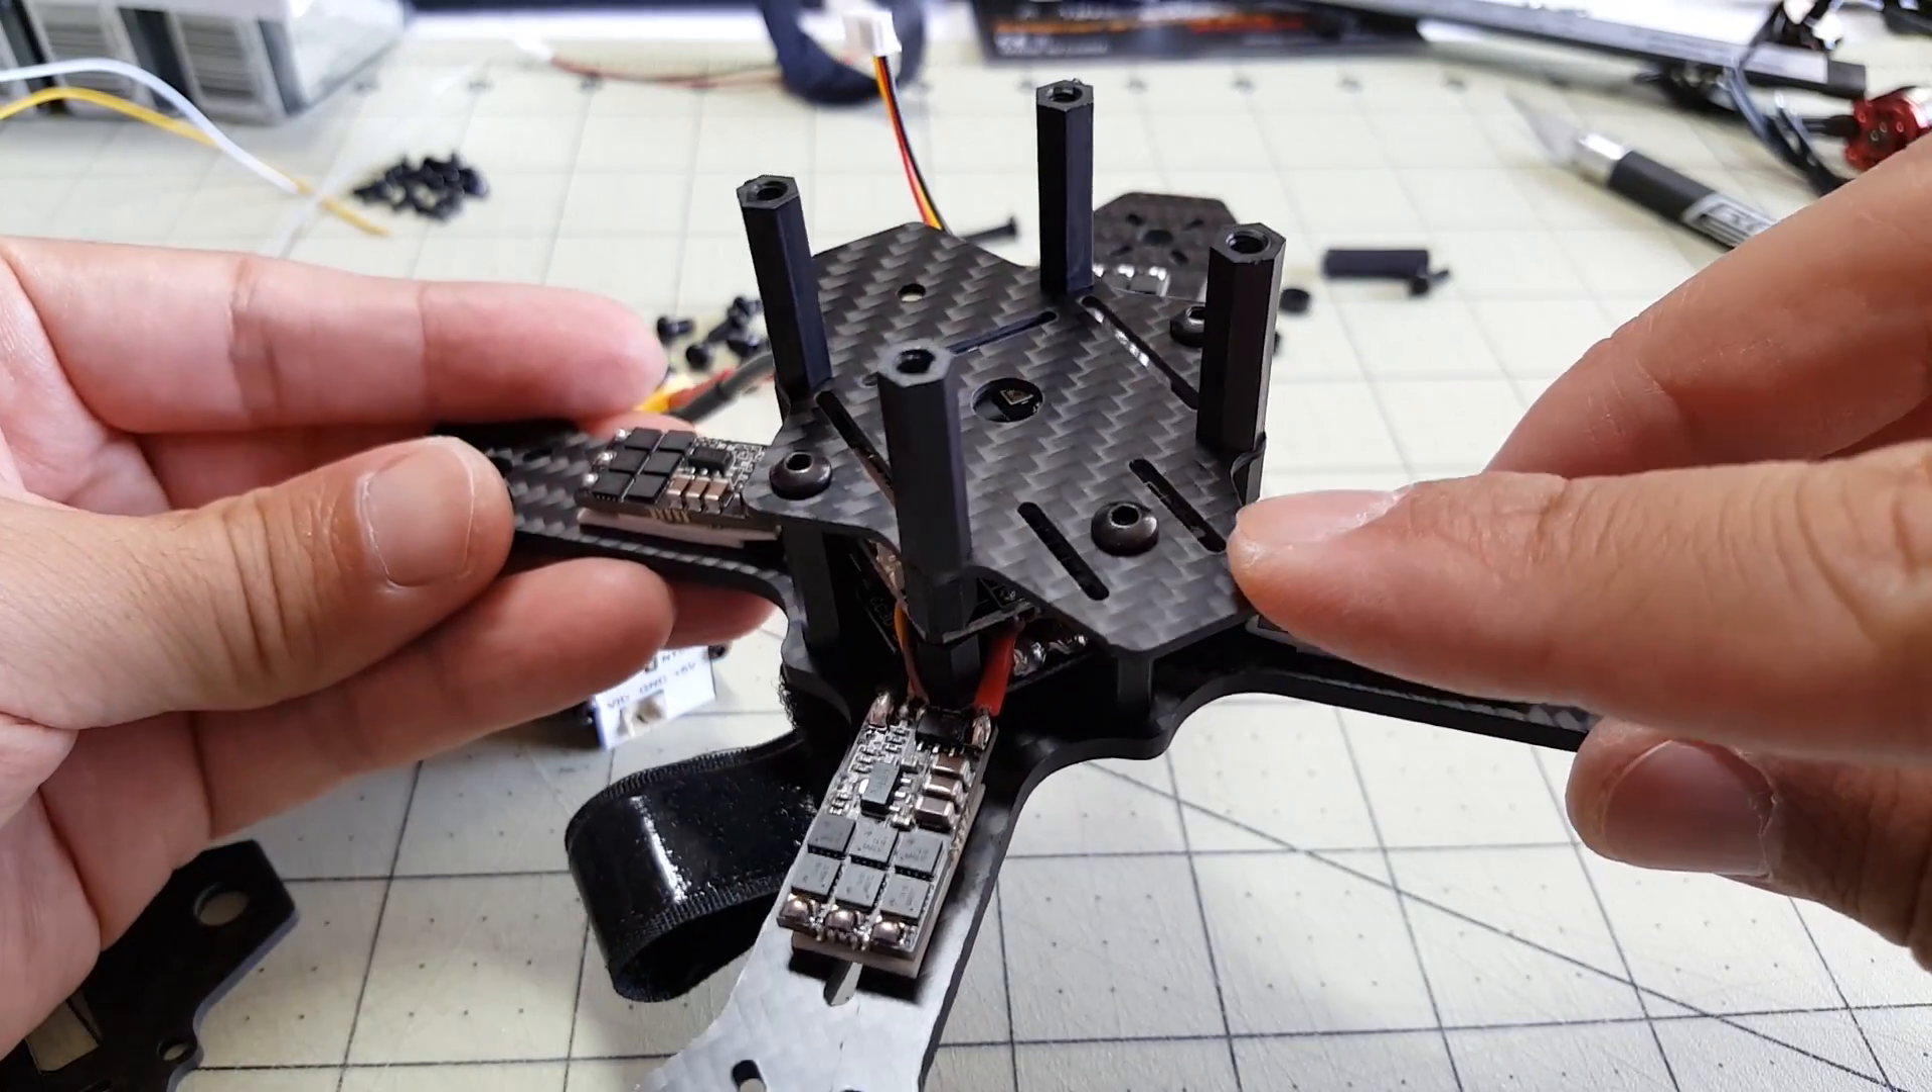Okay I got the middle plate uh screwed in here and these are the standoffs that go between the middle plate and the top plate.